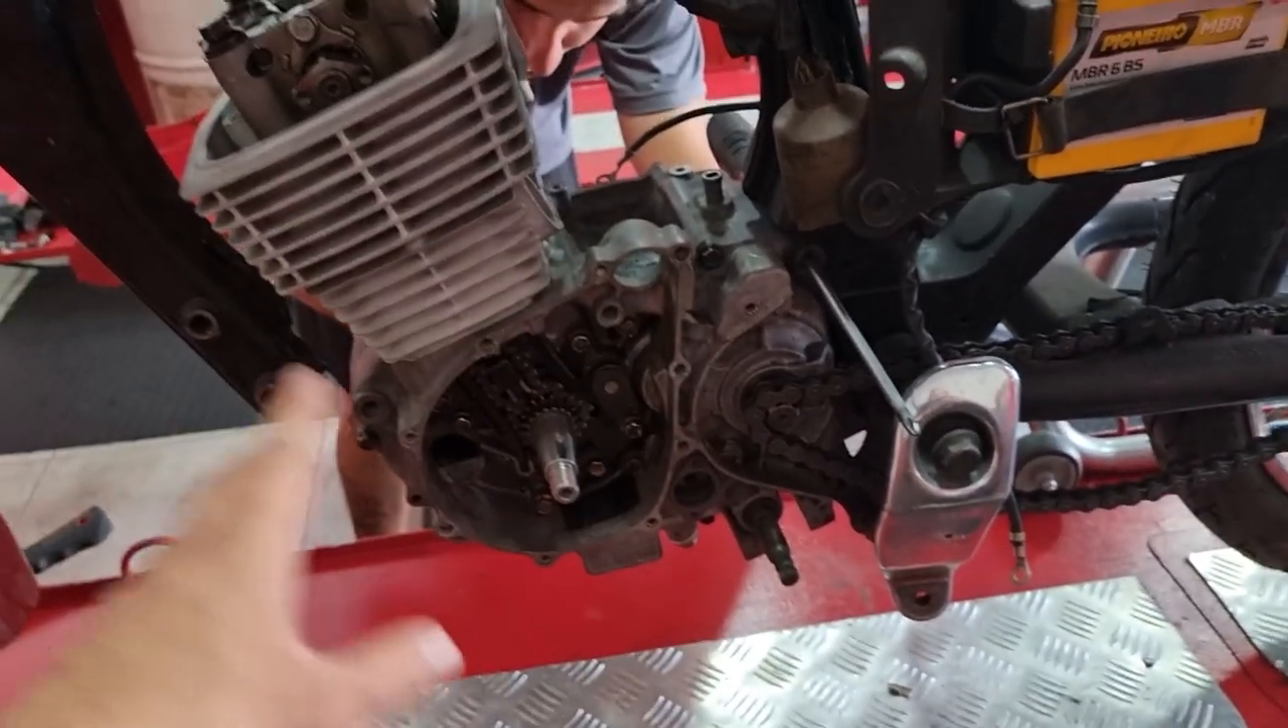O motor já tá no quadro Certo? Agora falta eu Fechar as tampas.